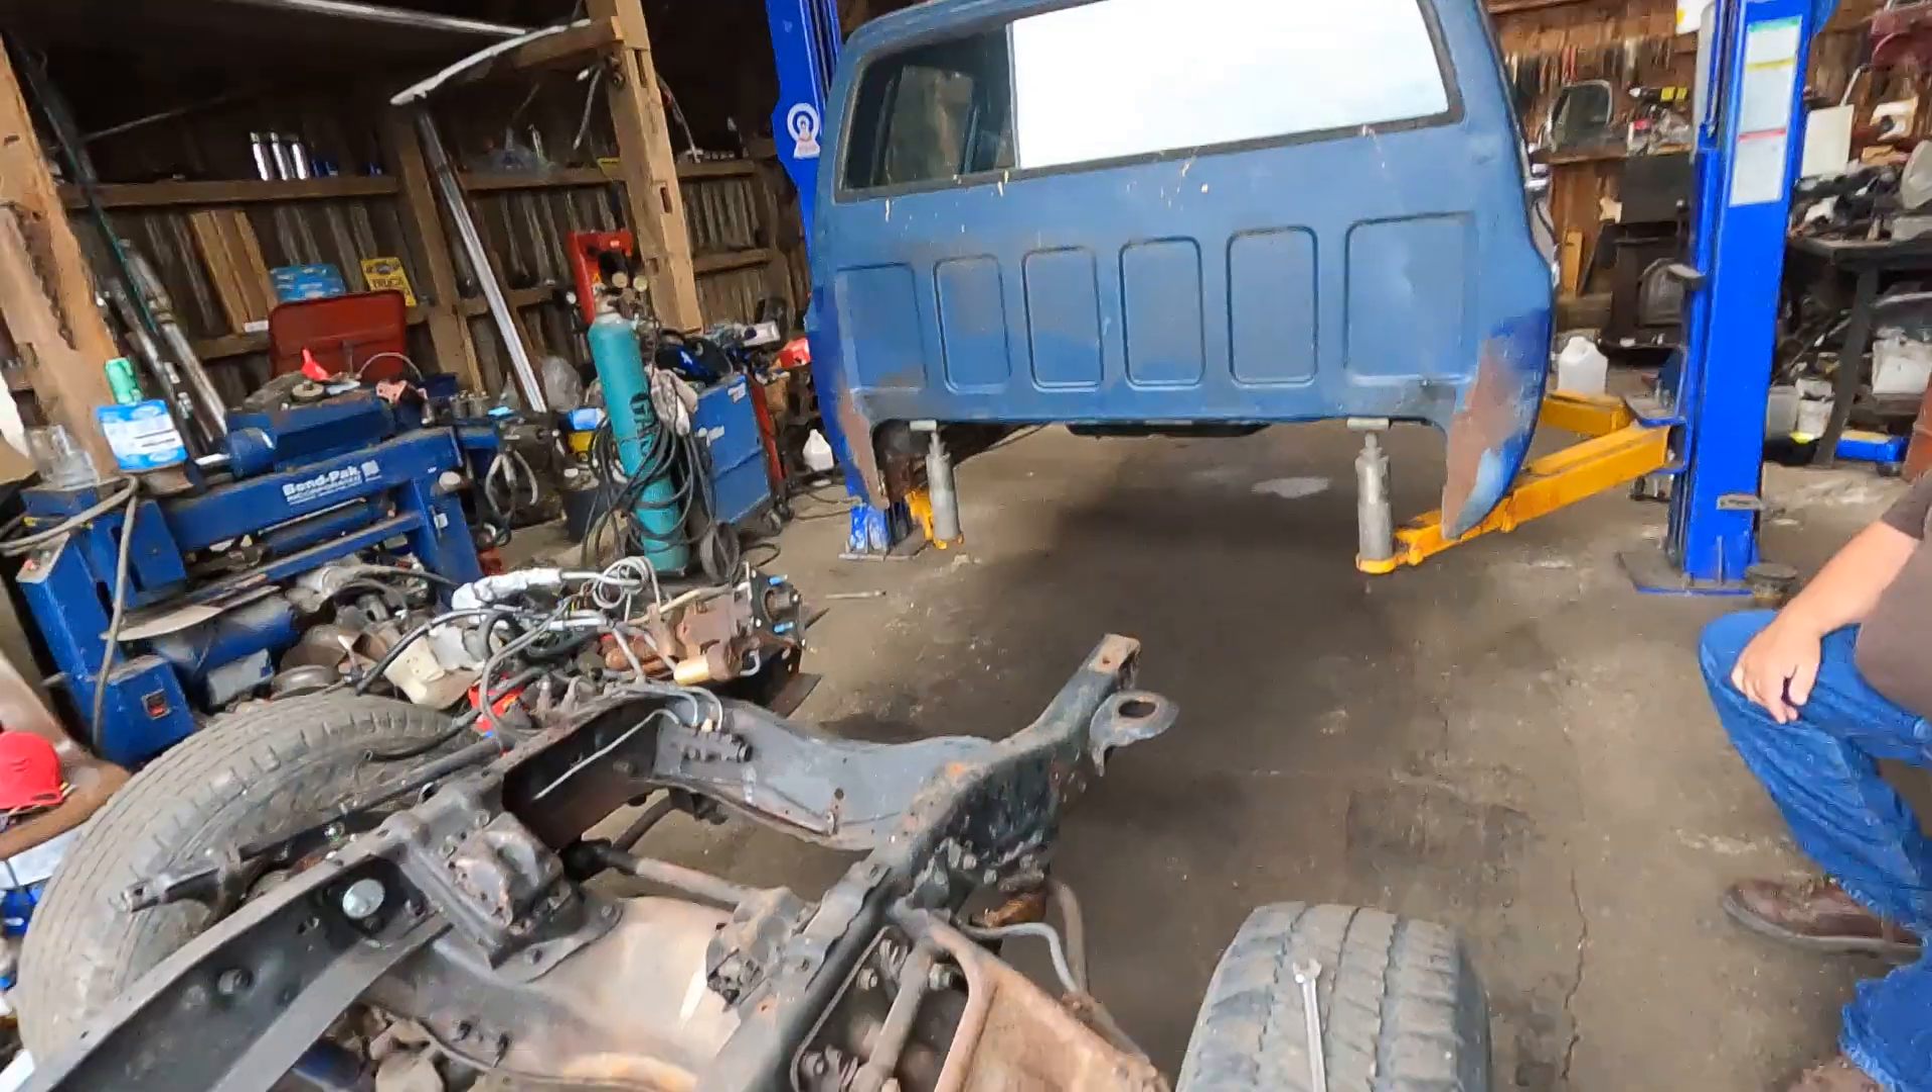Here I got the cab off uh everything's ready to be cut.